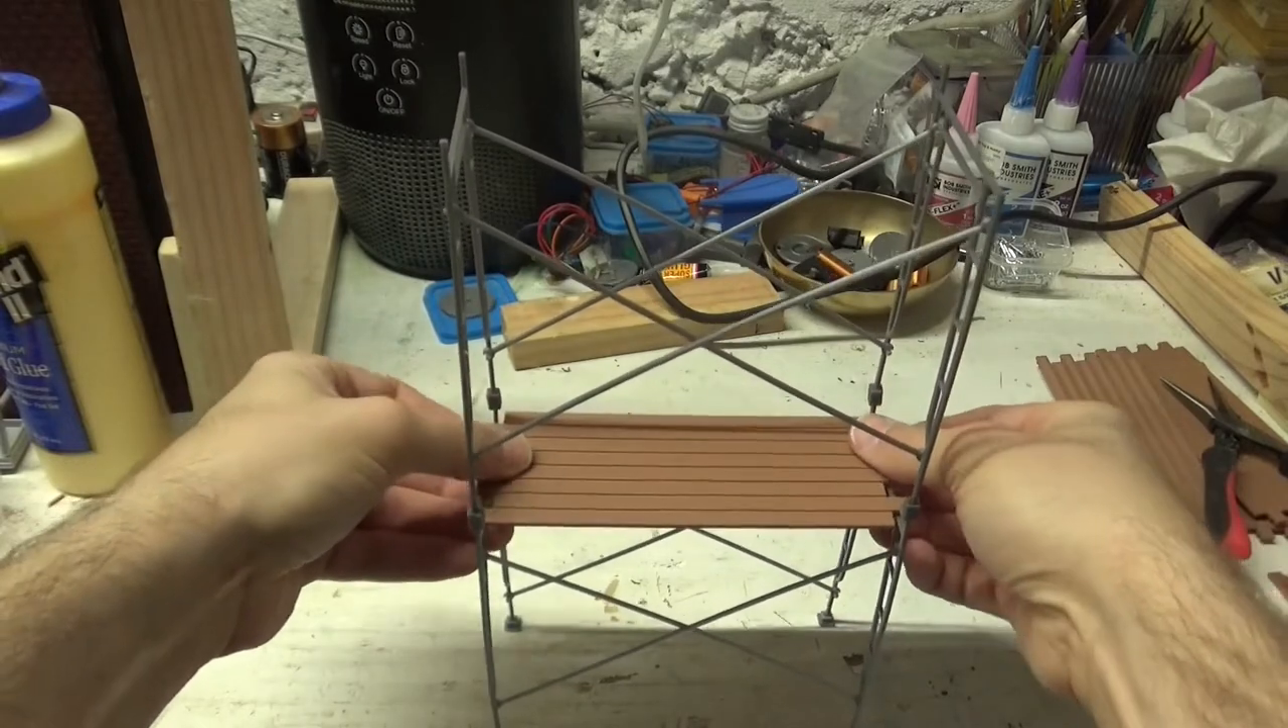So now we've got a second, a two -story, two -level piece of scaffolding.